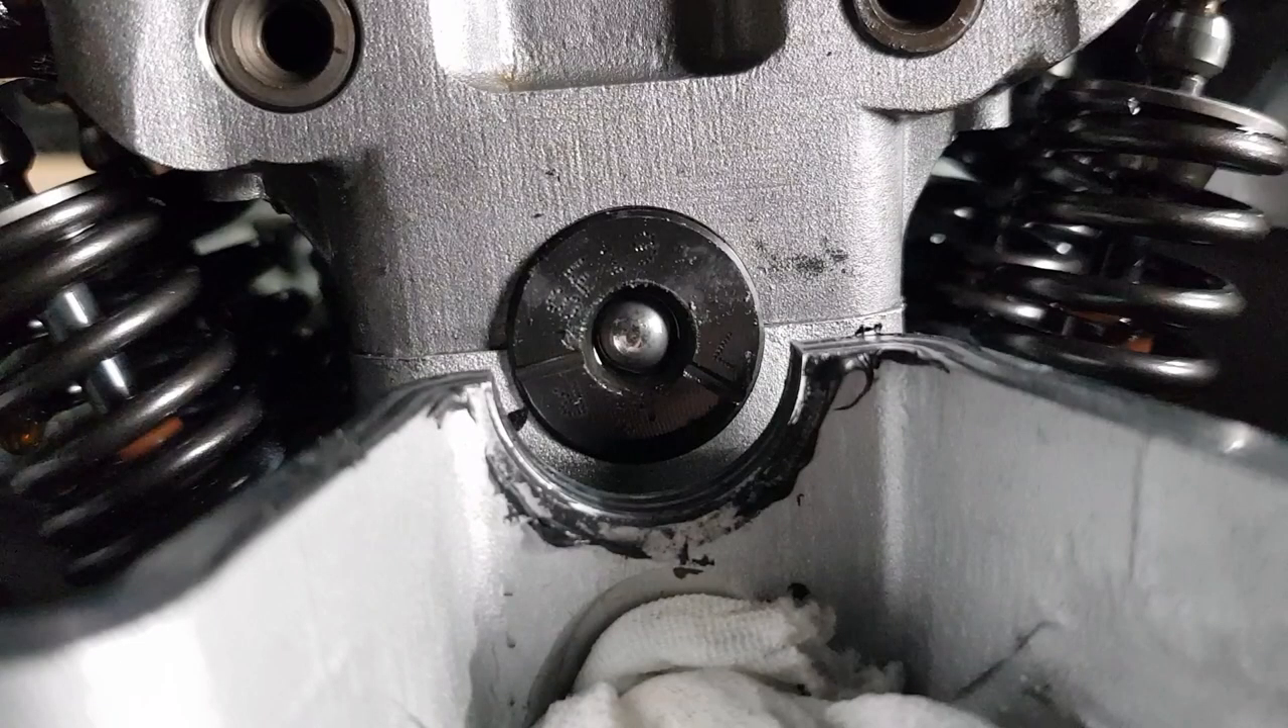Now with that gasket removed you'll be able to see the end of the camshaft it has some markings on it and these are going to be vital.